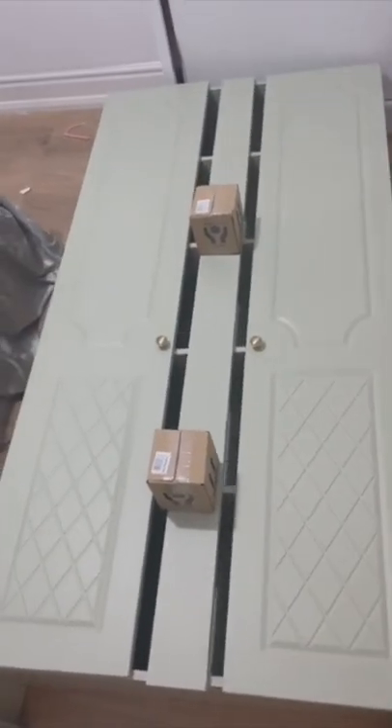Now i'm adding the doors and there's a bit of a gap in between both the doors so i had this mdf panel custom made to measure.